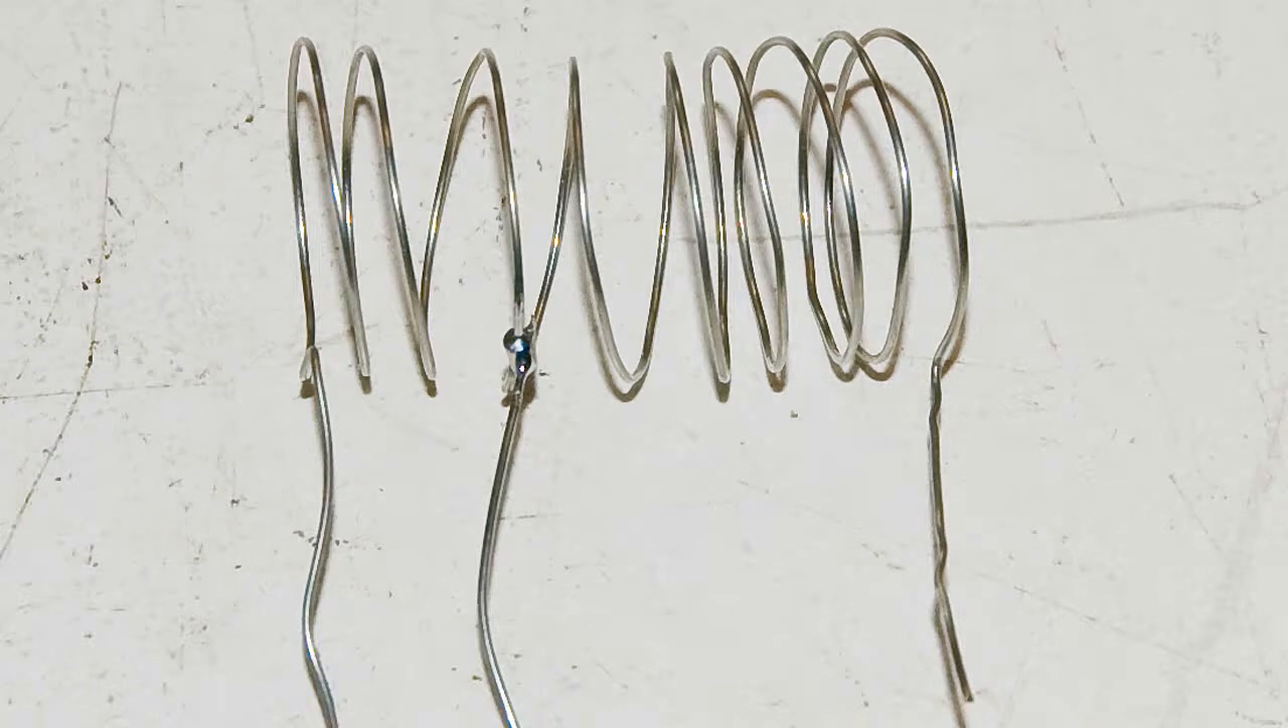So now I've got three connections for this coil.